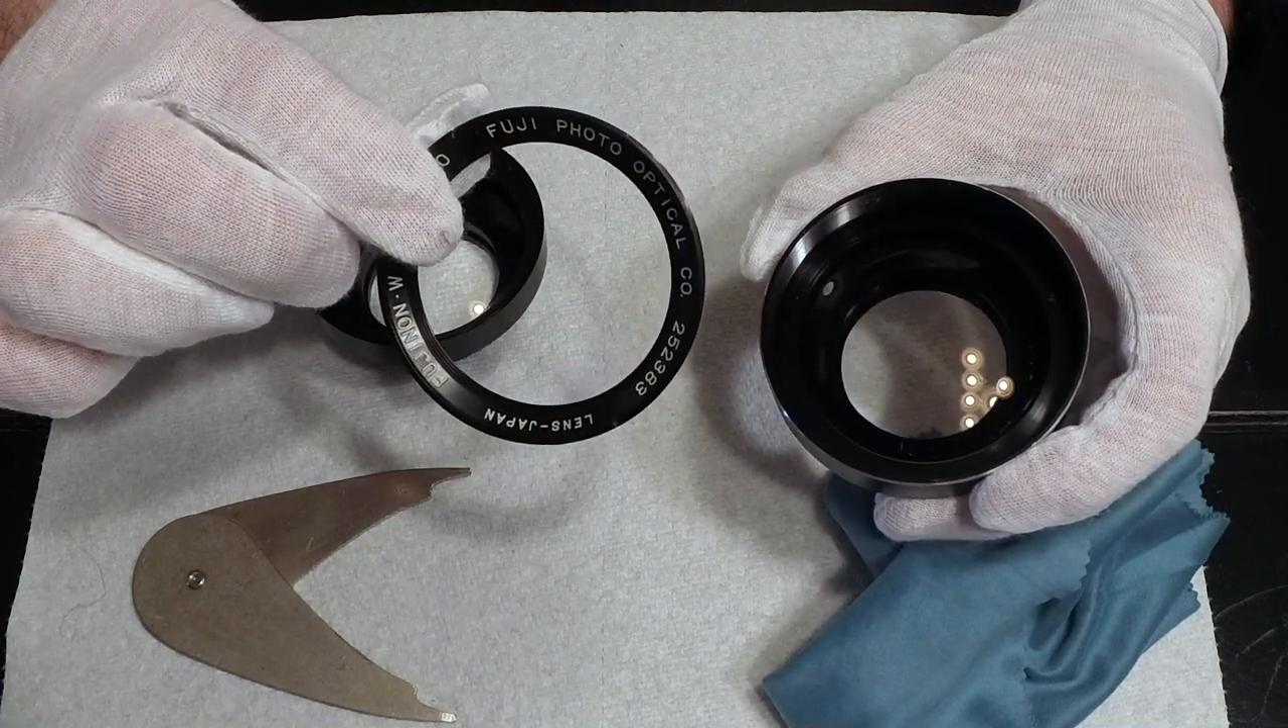So there I've got the retaining ring out now.